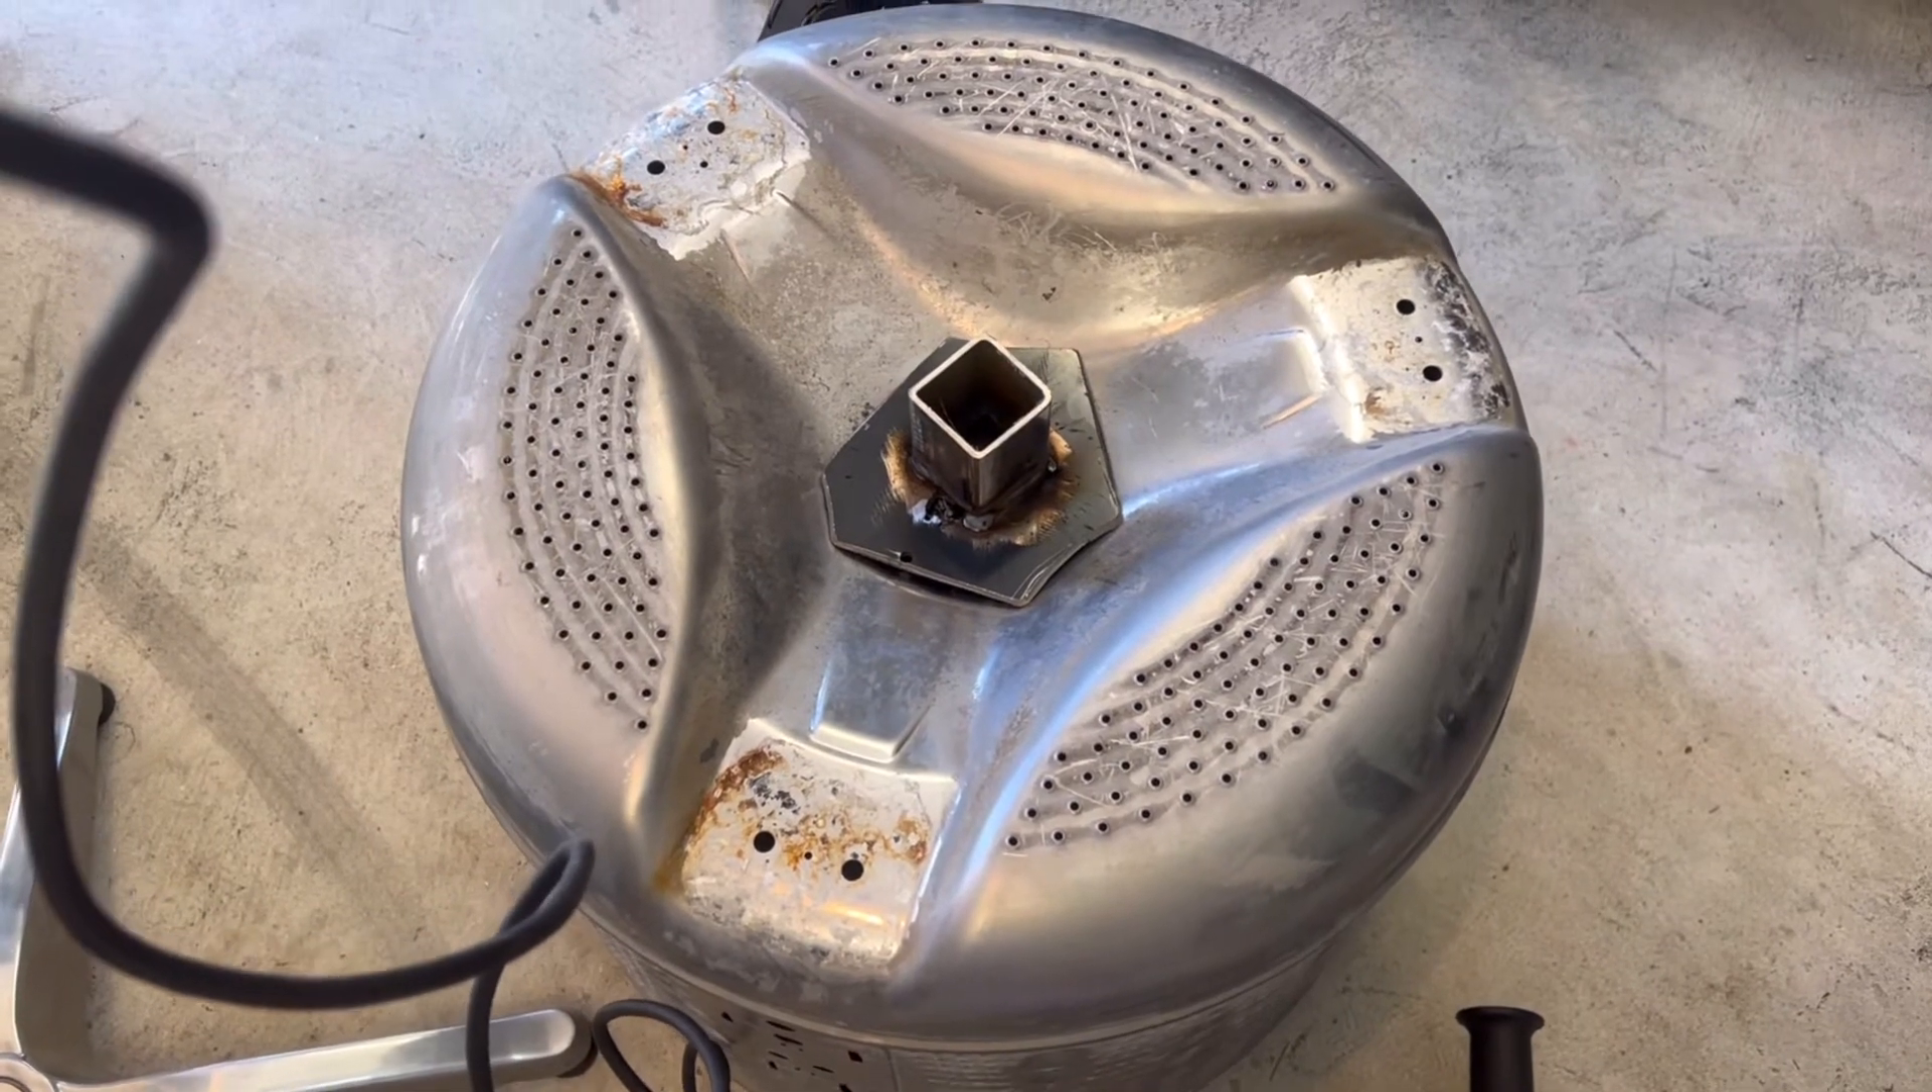I've got the little two inch tube welded to that plate.